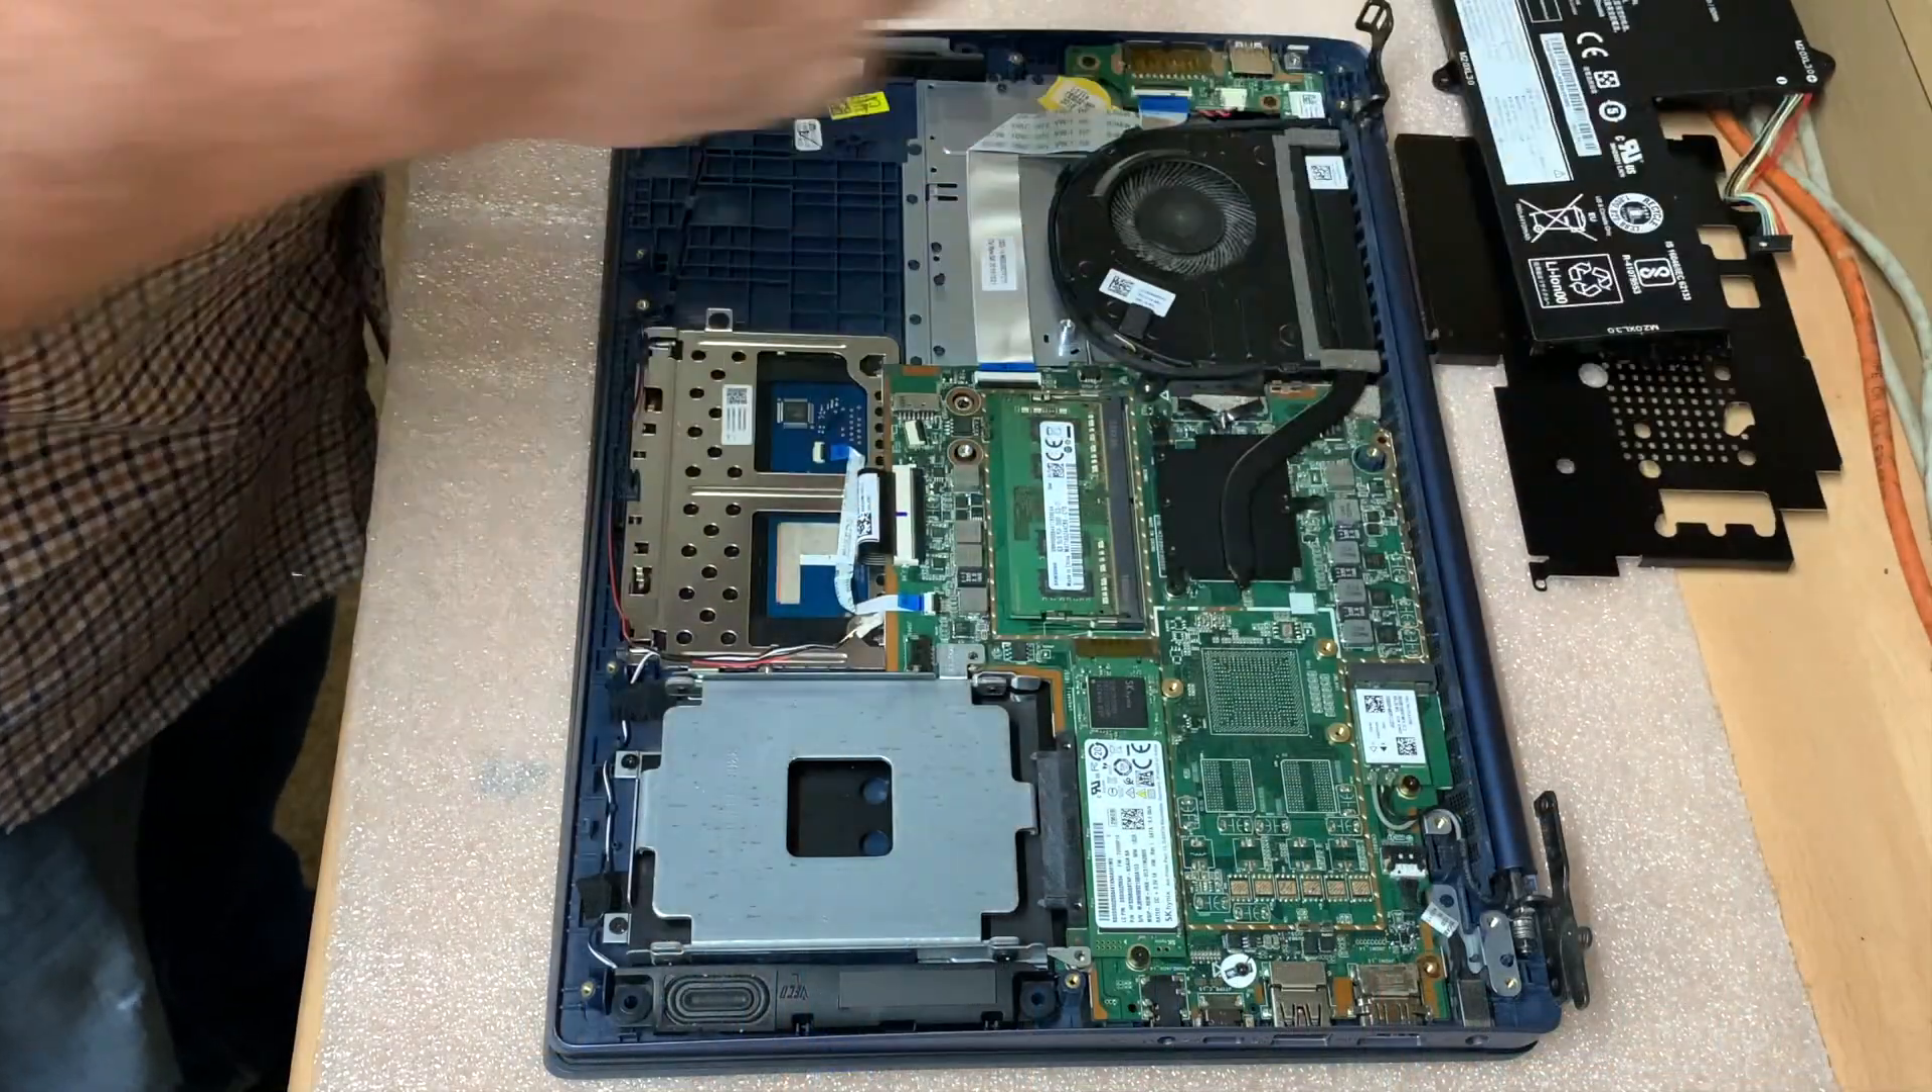So that's the battery now disconnected.